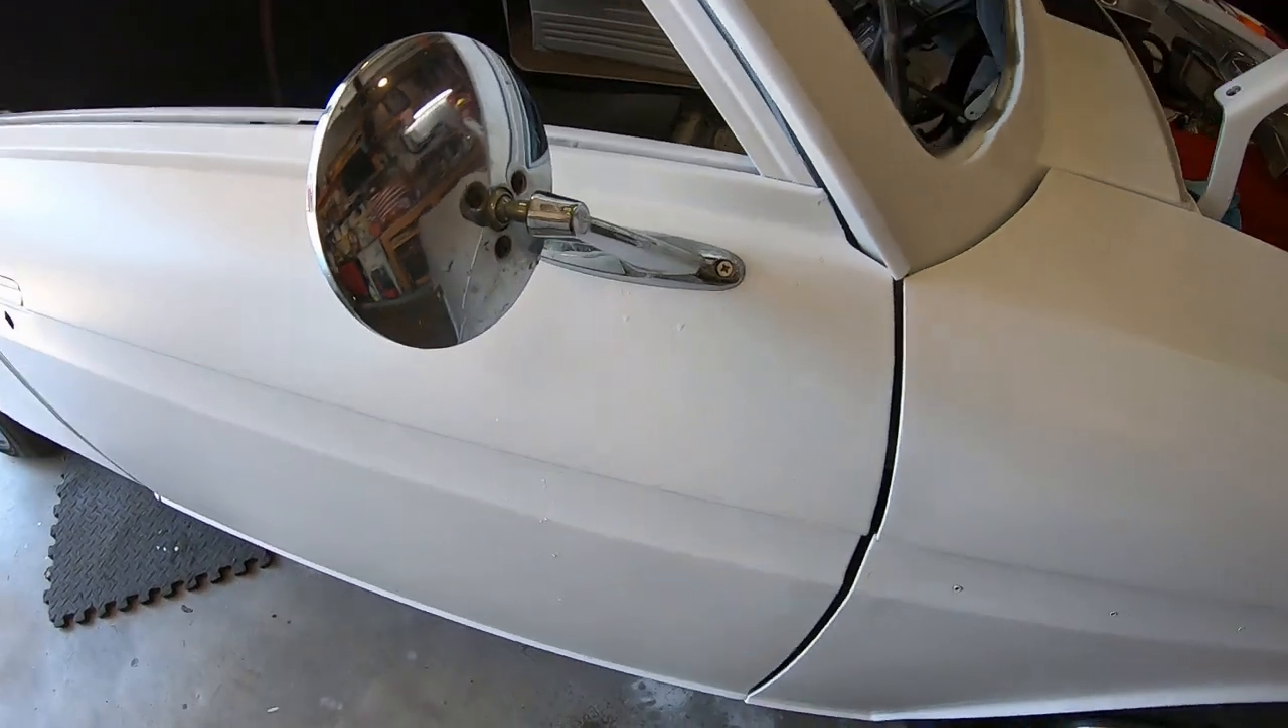So i just put the mirror back on.